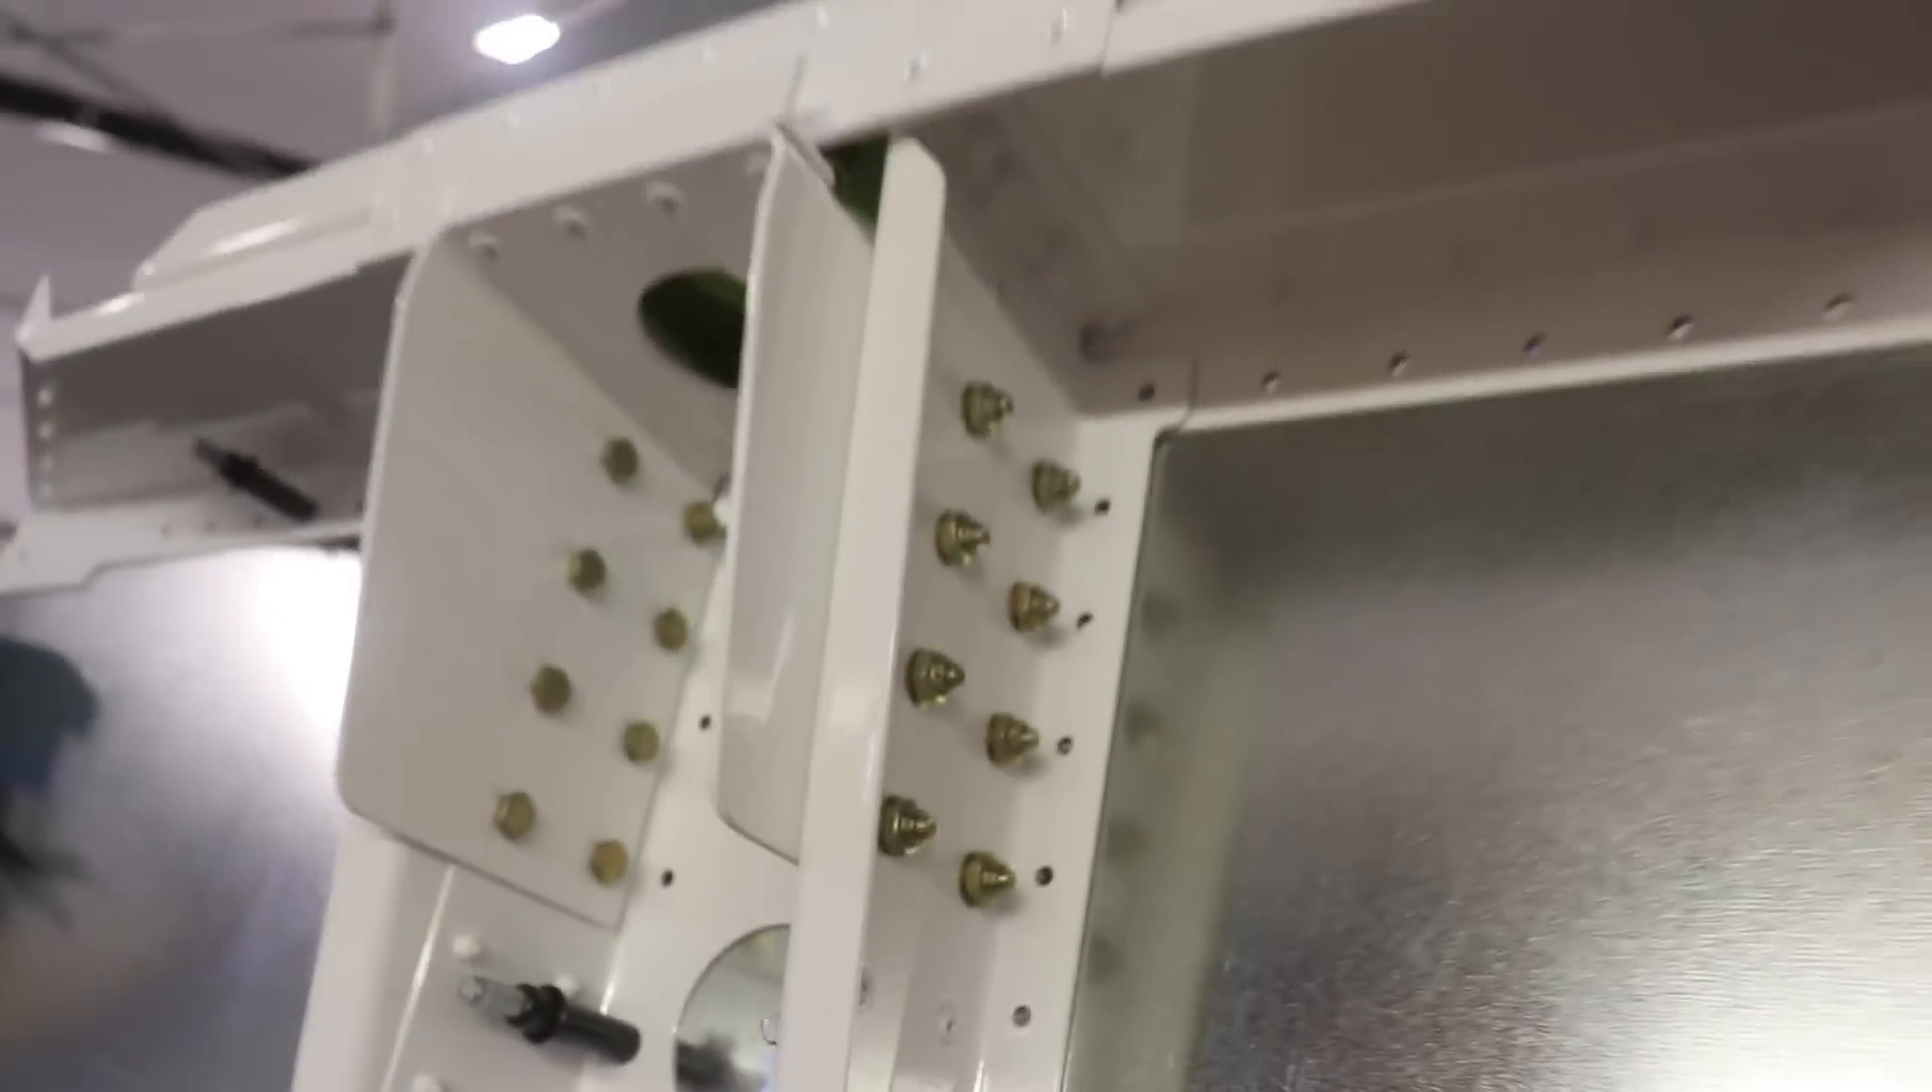You can see I've got the nice nuts on there.